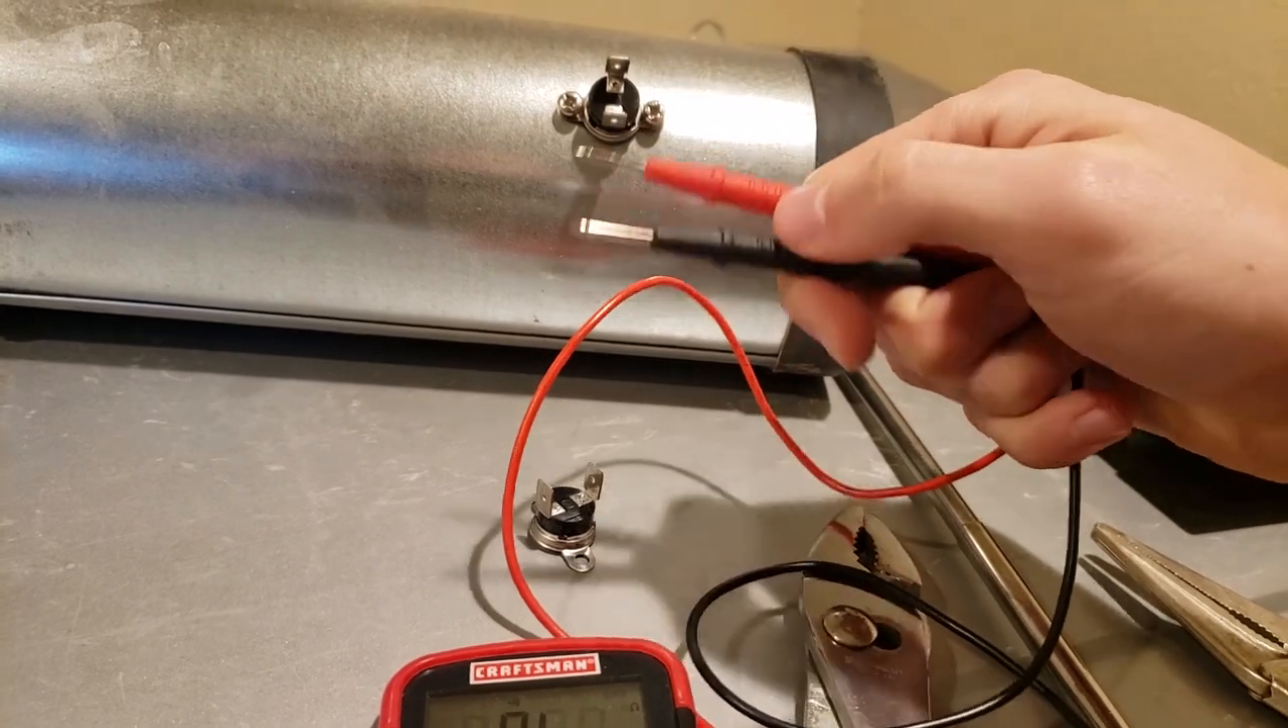Alright, so I've got the new thermal limiter switch installed.